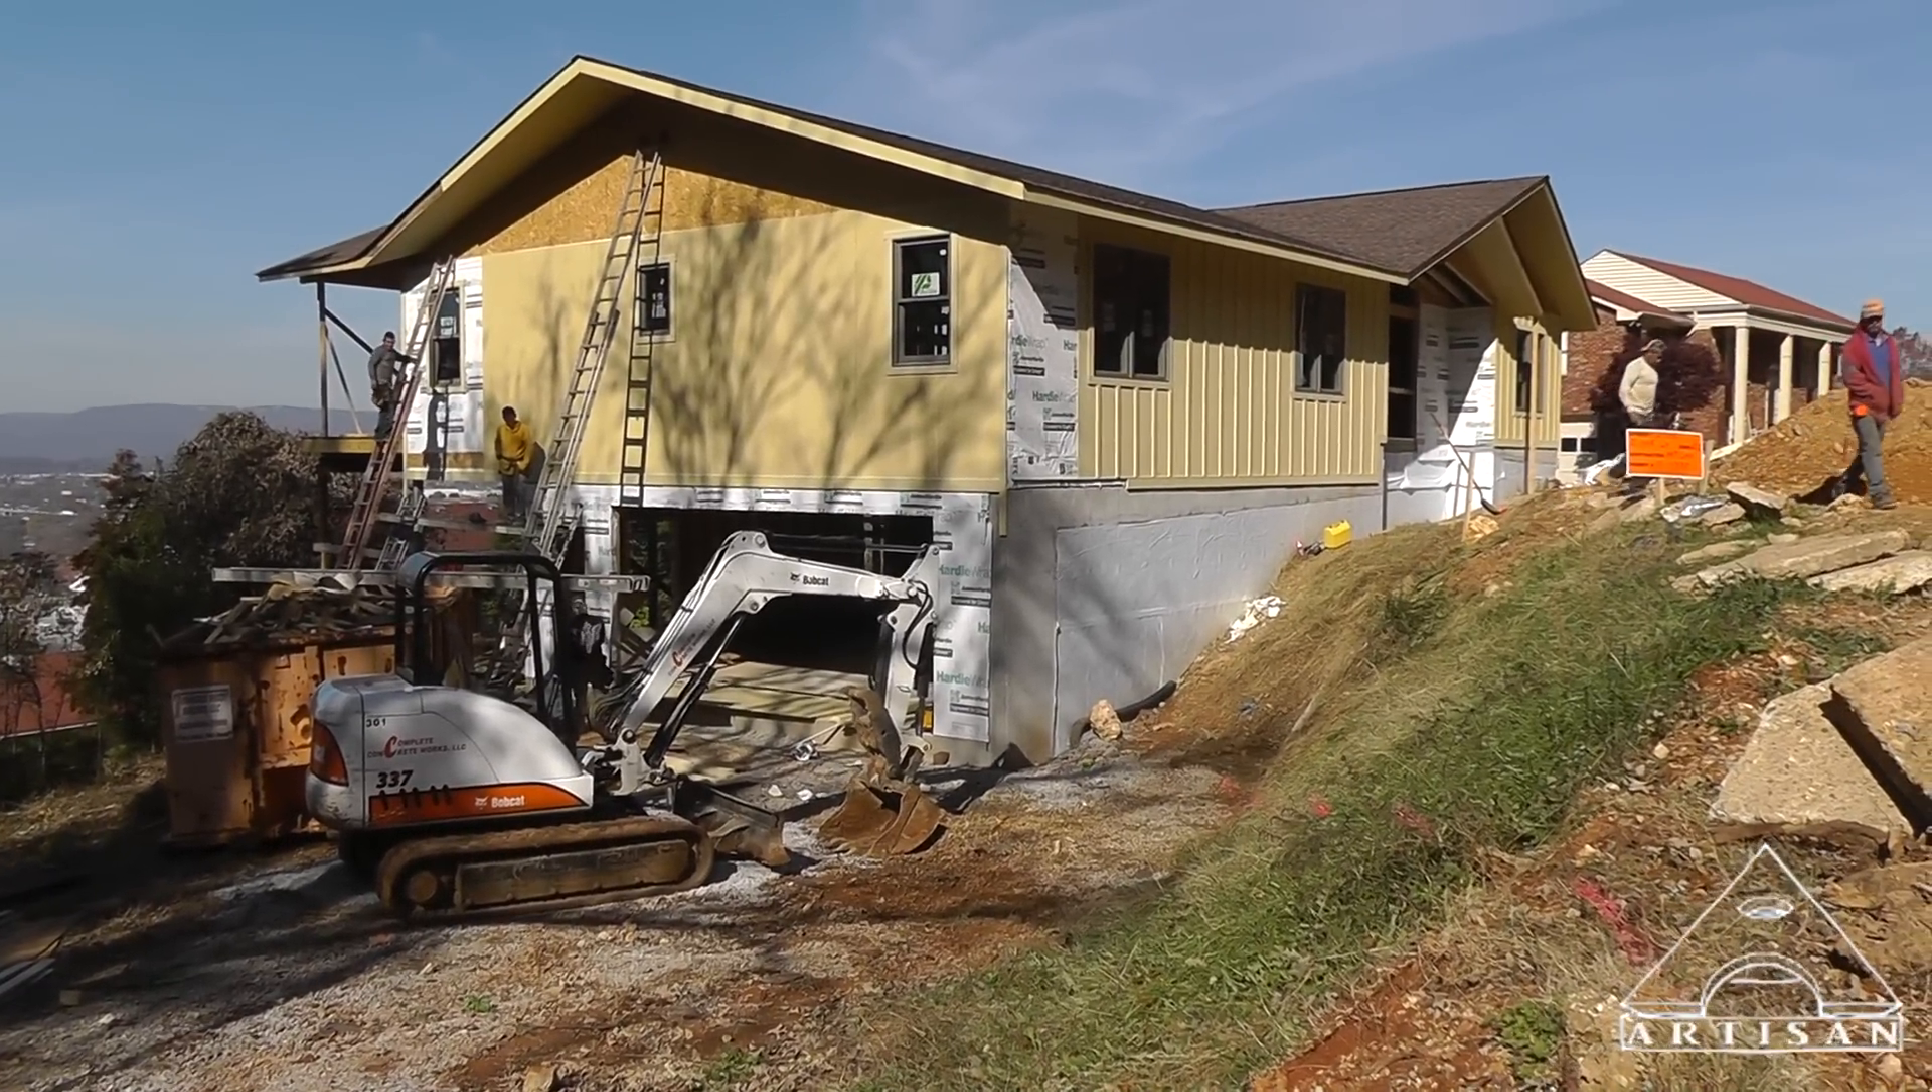Got our roofing. Got most of our windows in.